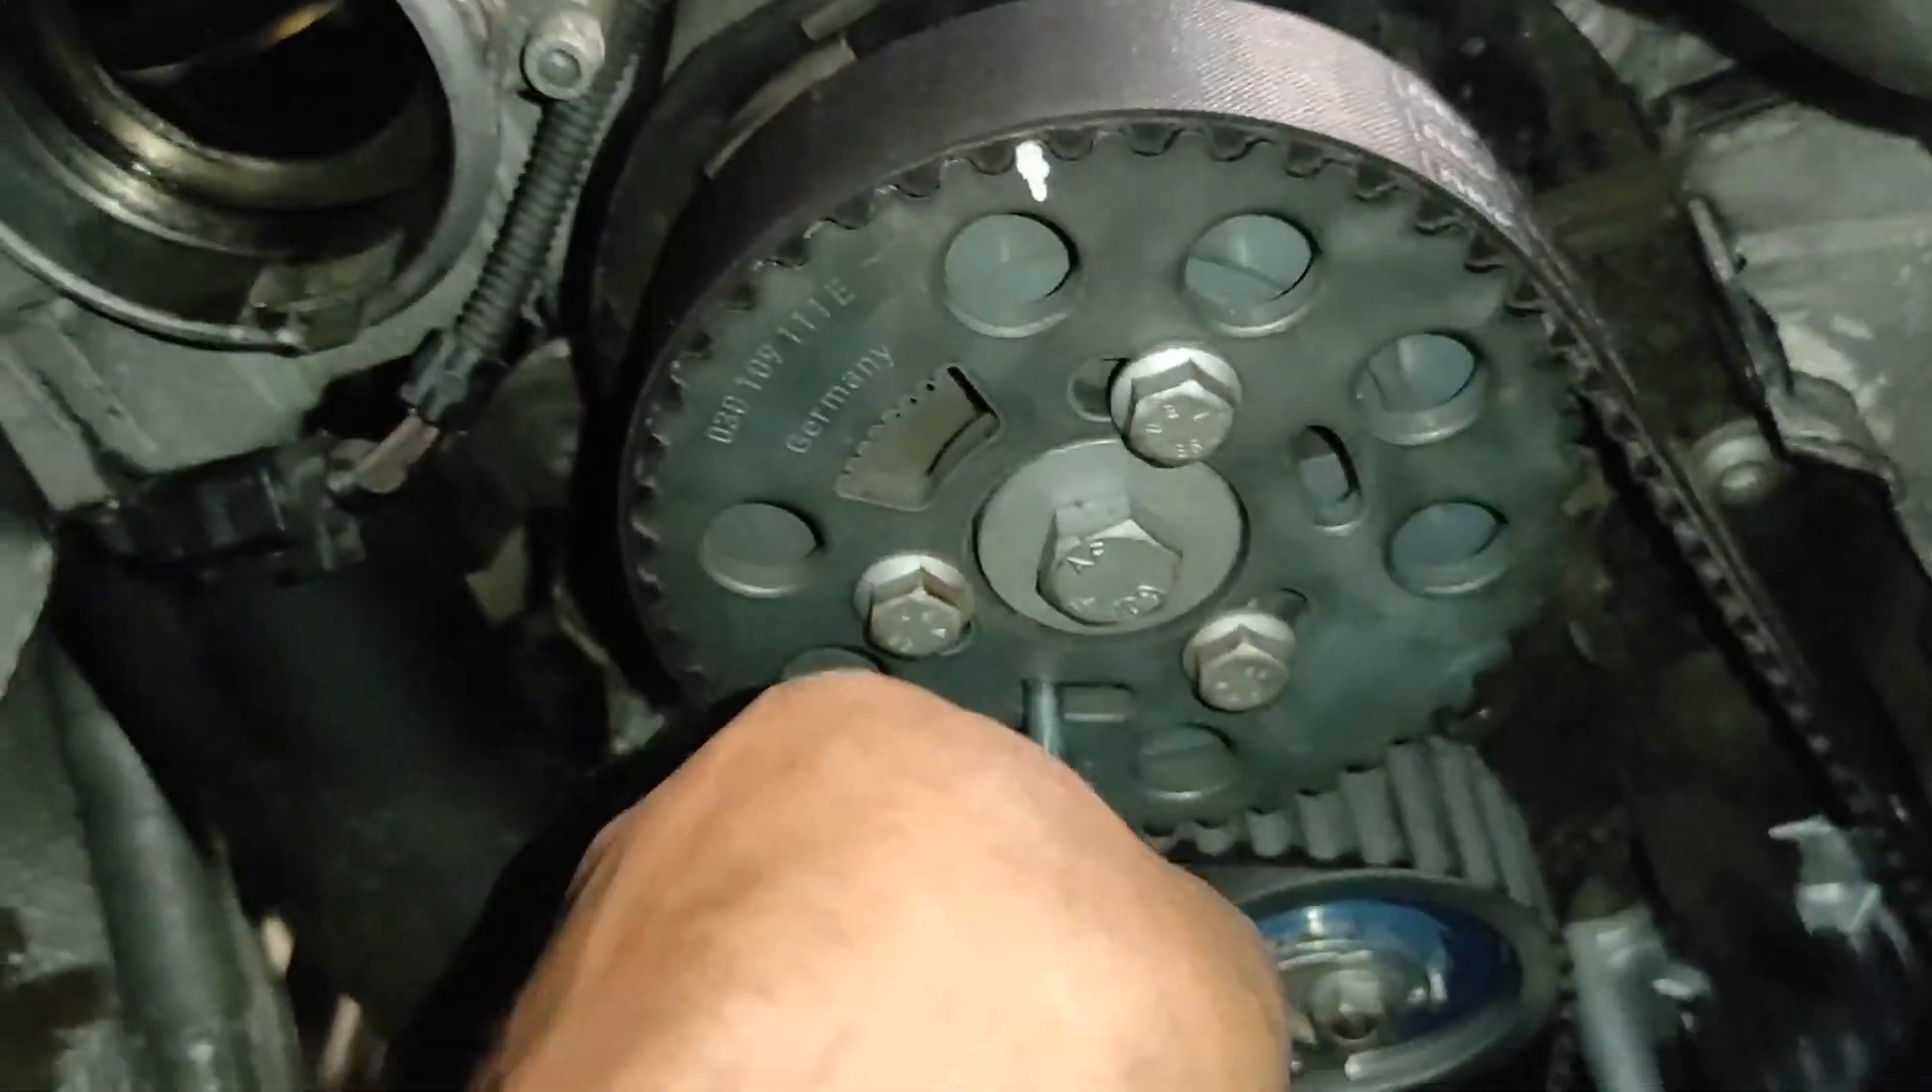On a mis la courroie c'est un peu galère mais c'est bon maintenant.